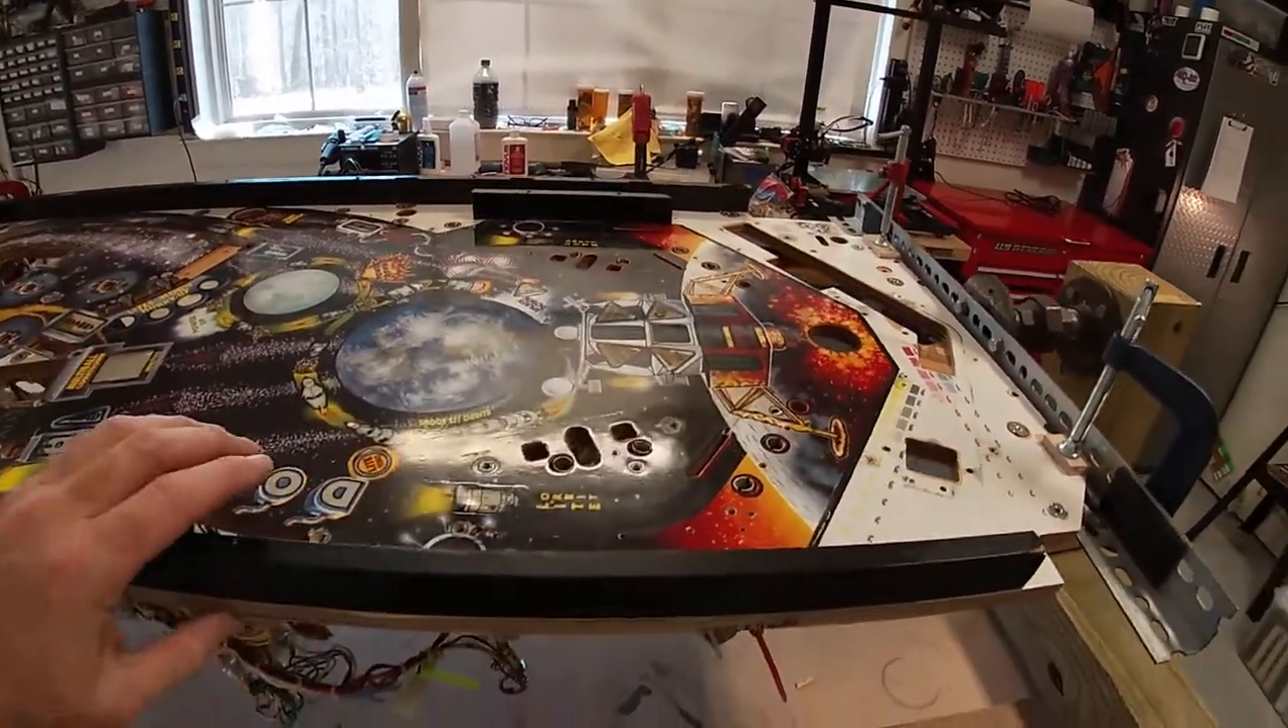All right, everything is off the play field except the side rails.